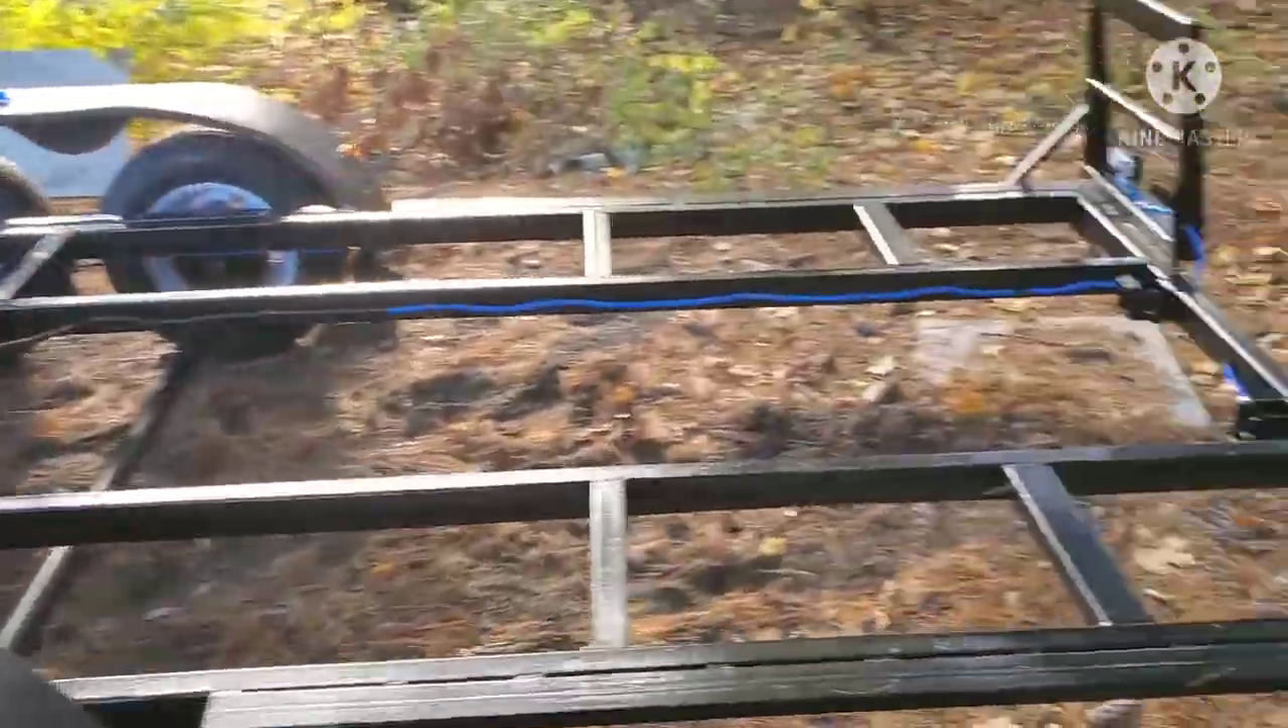I just gotta put the floor on.